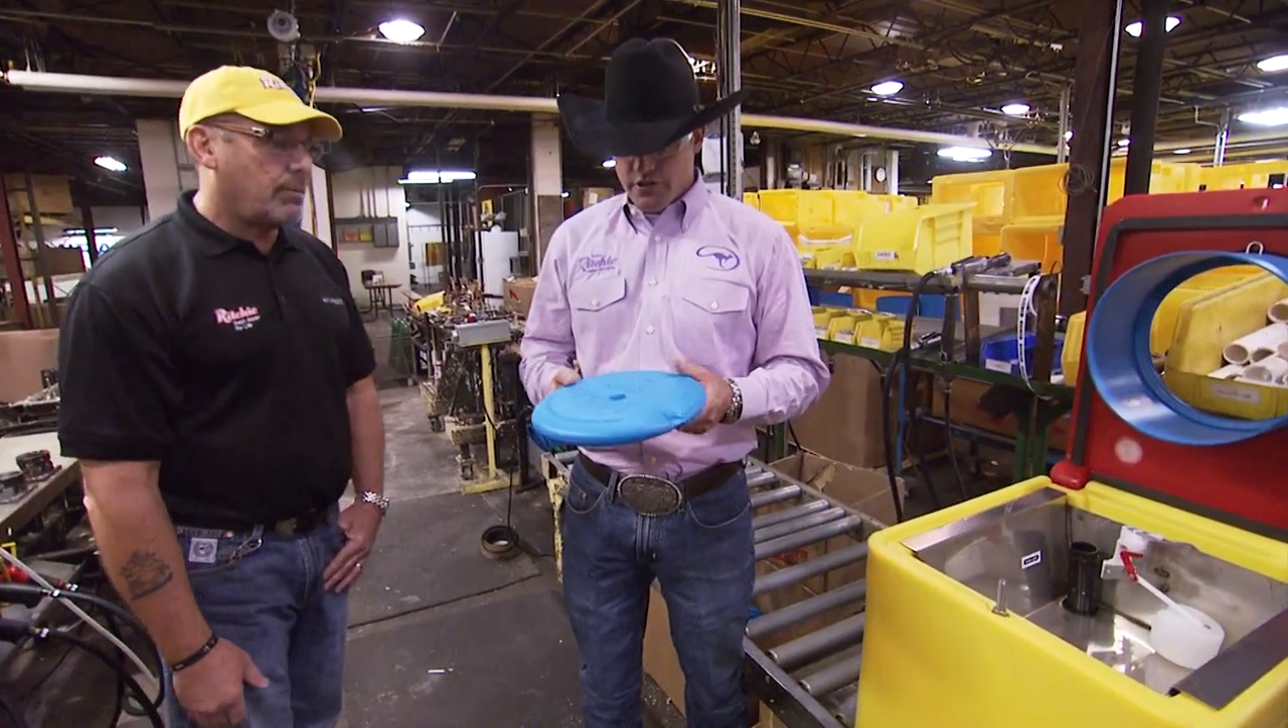All right, so the only thing we have left is the disc that floats on top, that keeps that horse from being able to wash their hay.